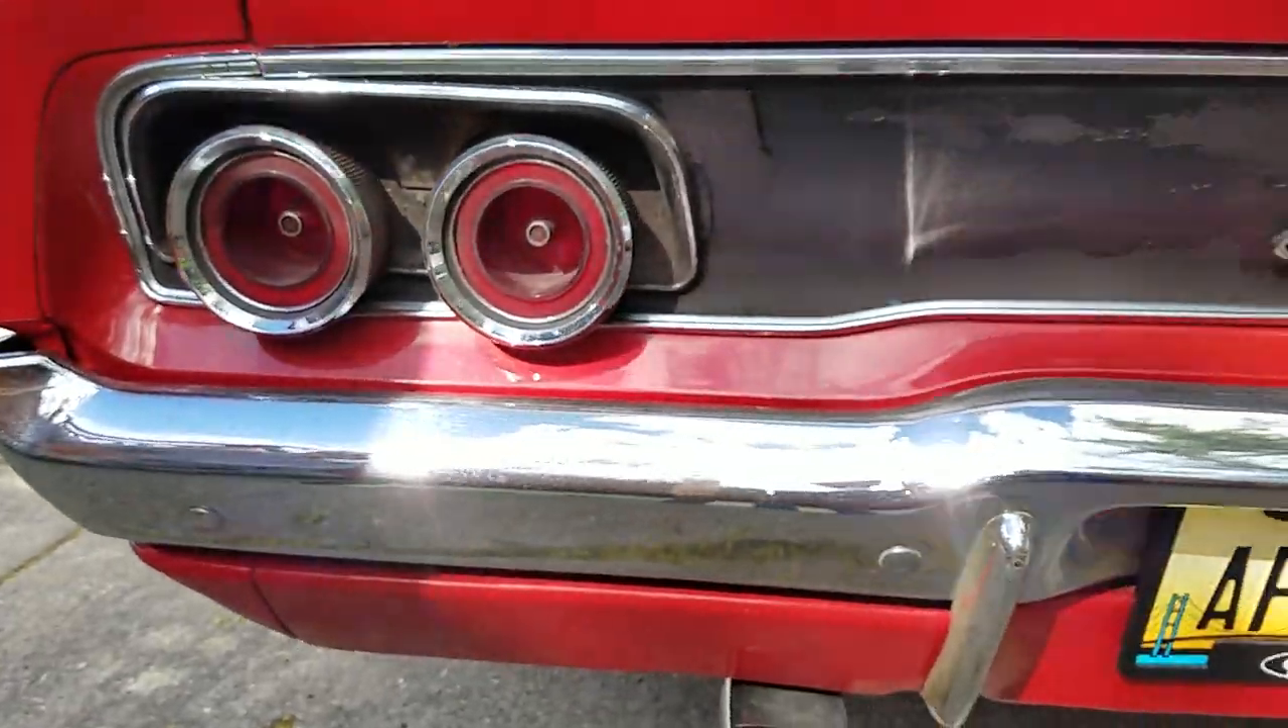Rear bumper fits the body nicely.